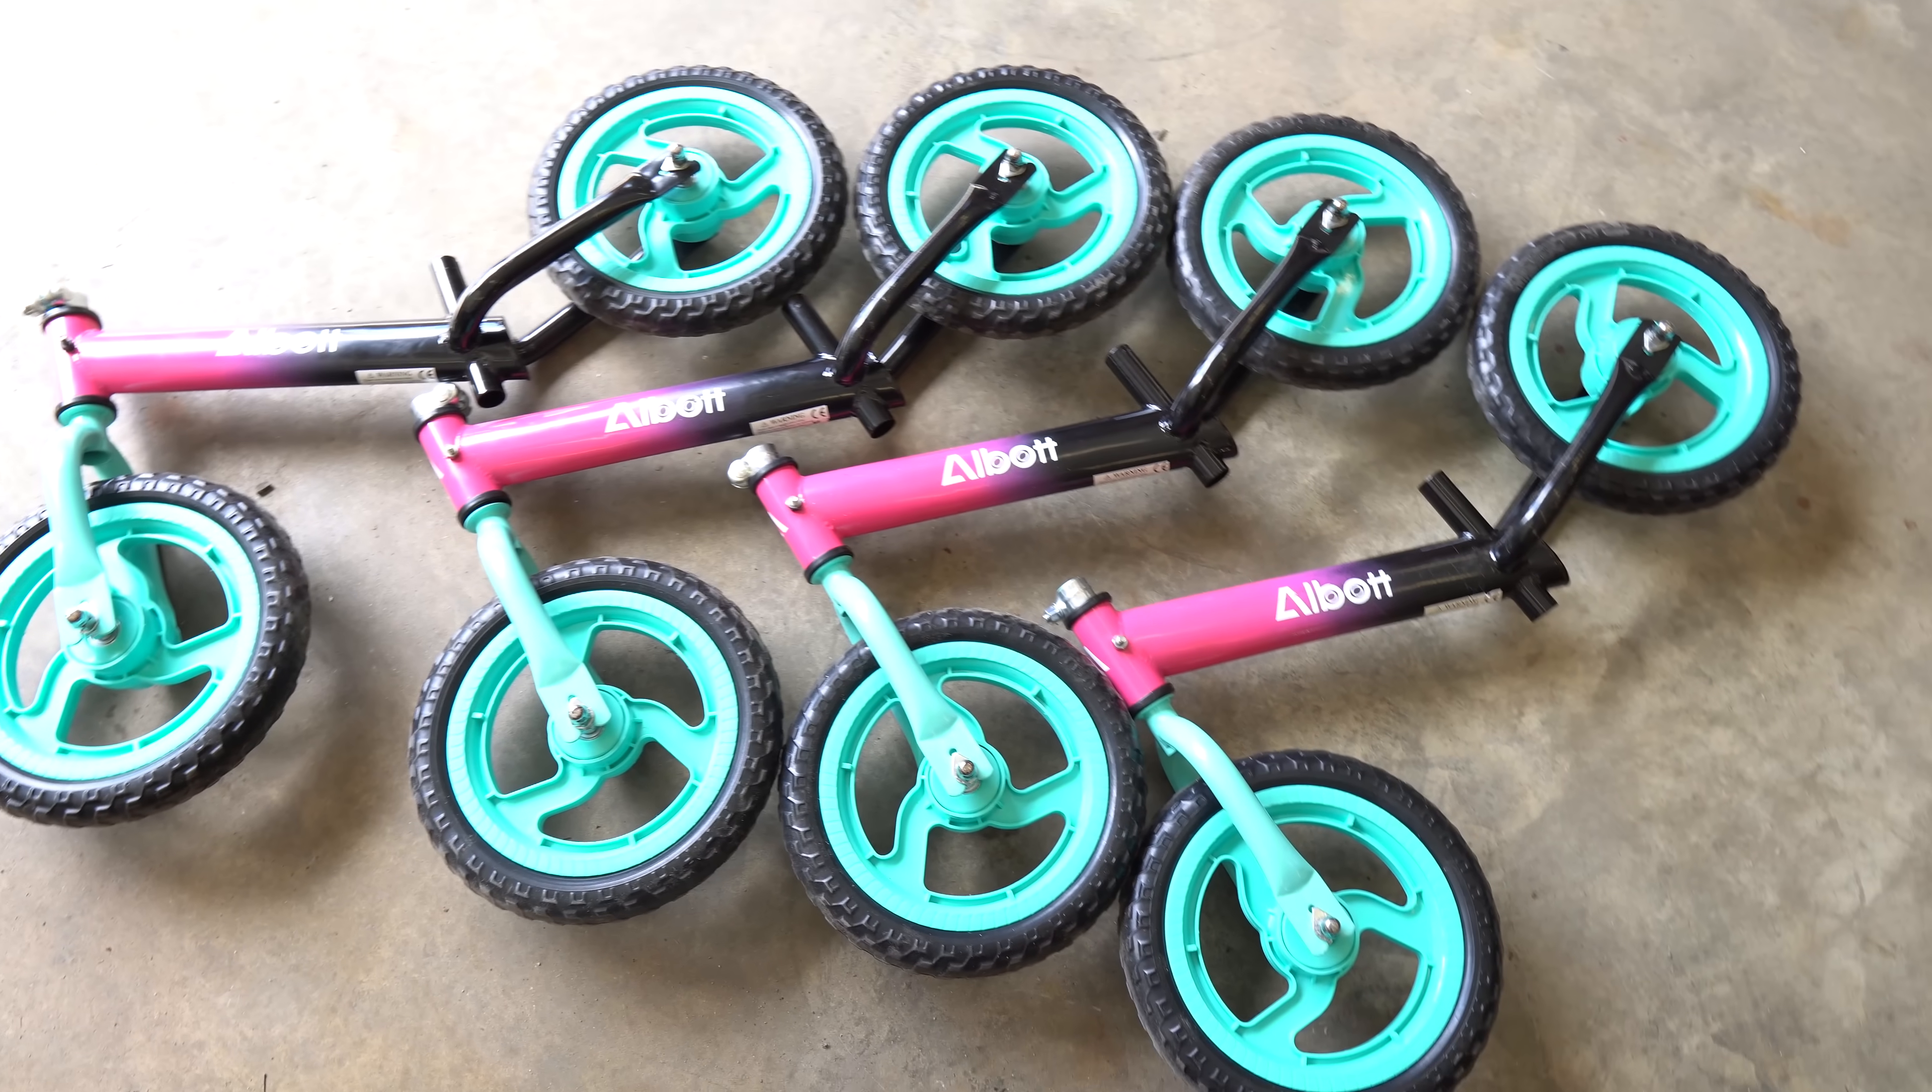So the only things I had to remove were the seats and the handlebars Which came off pretty easy Then I just had the frames and the wheels.